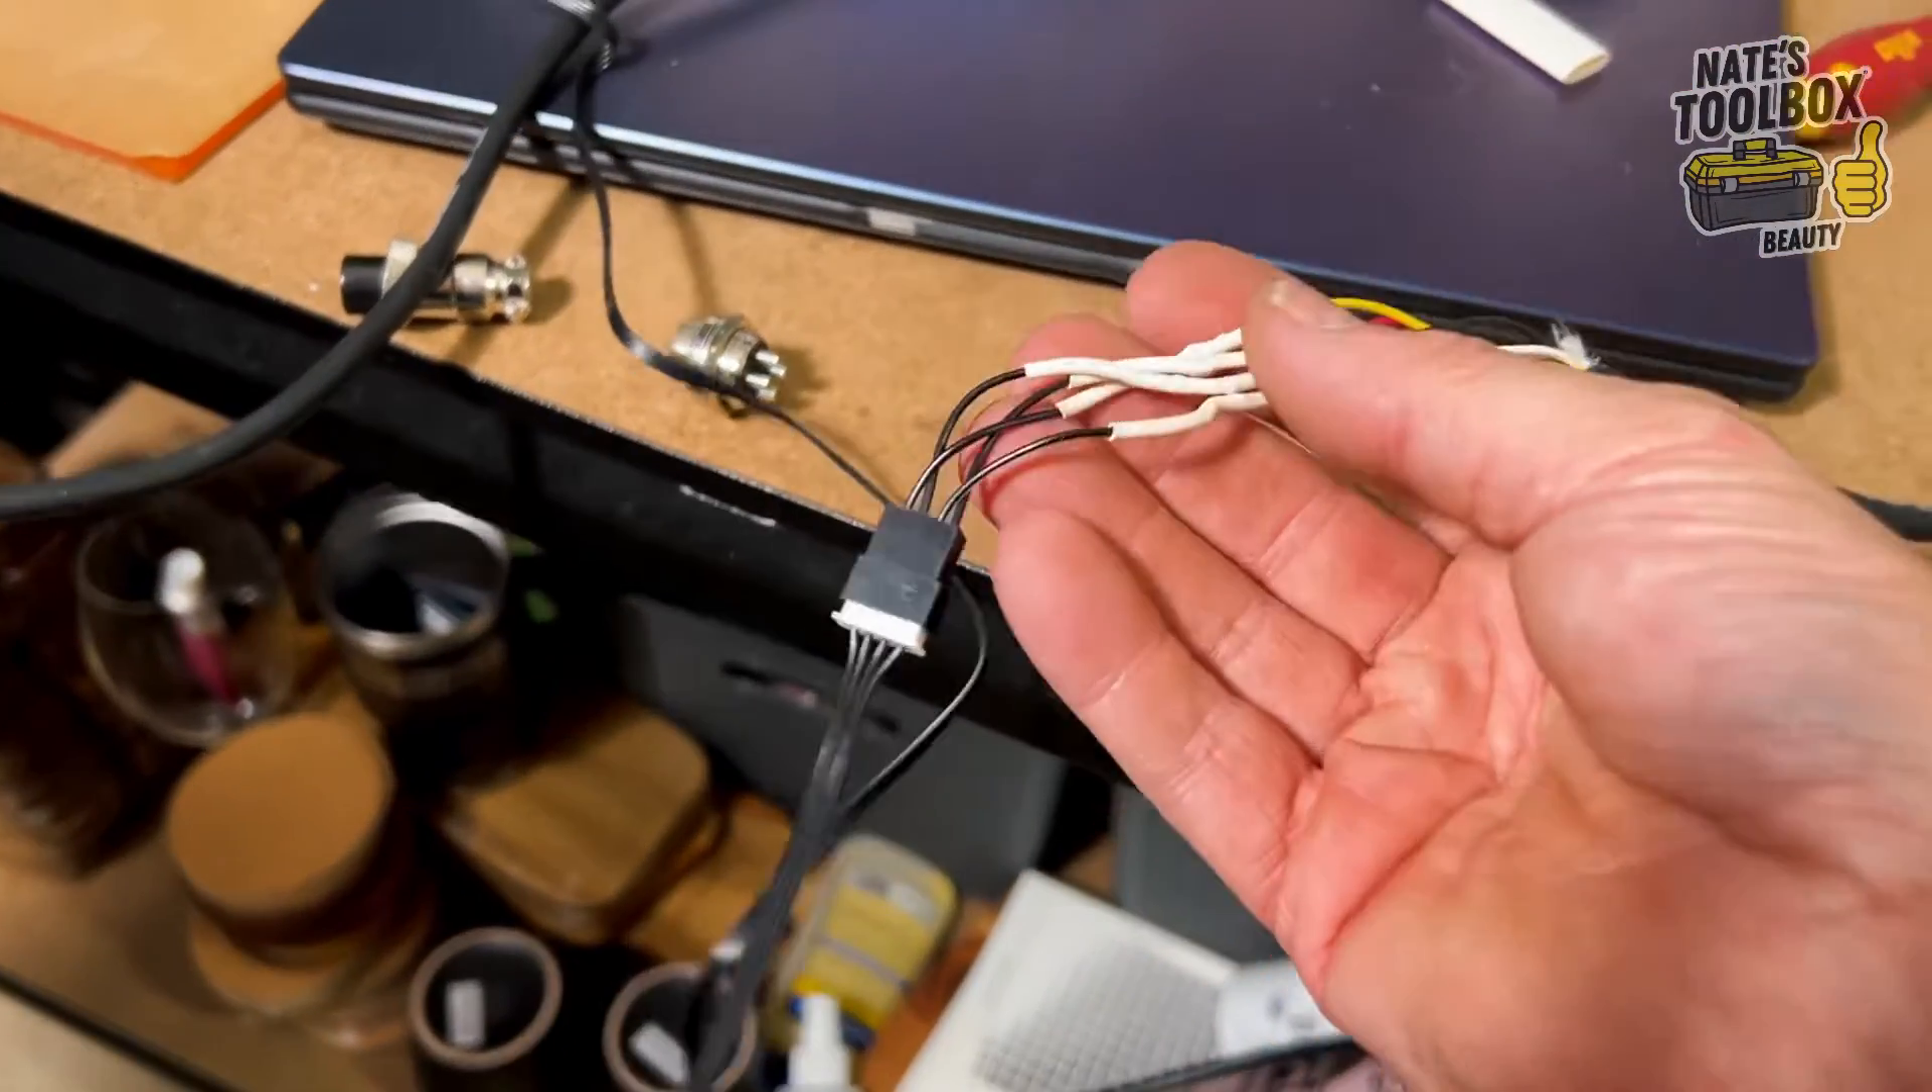But anyway, so there's all my cables nicely heat shrunk and connected and we're ready to go.